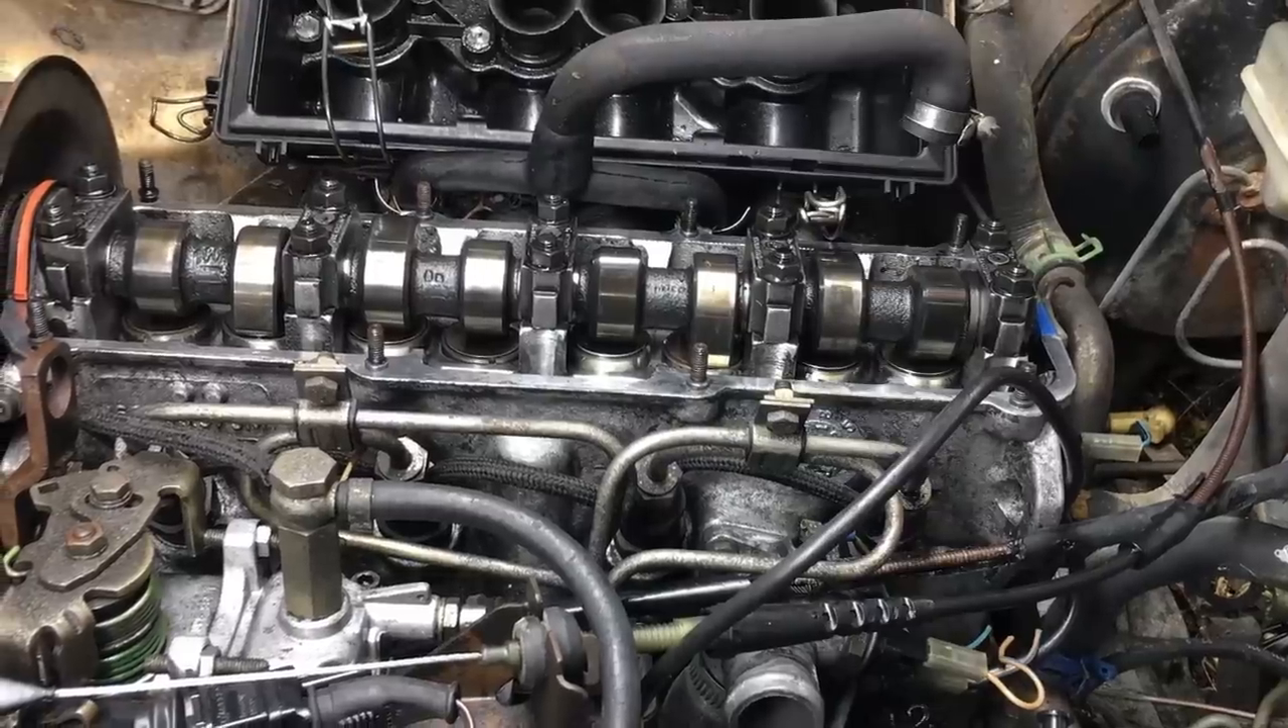Fast forward a bit, and we have the cam cover off.